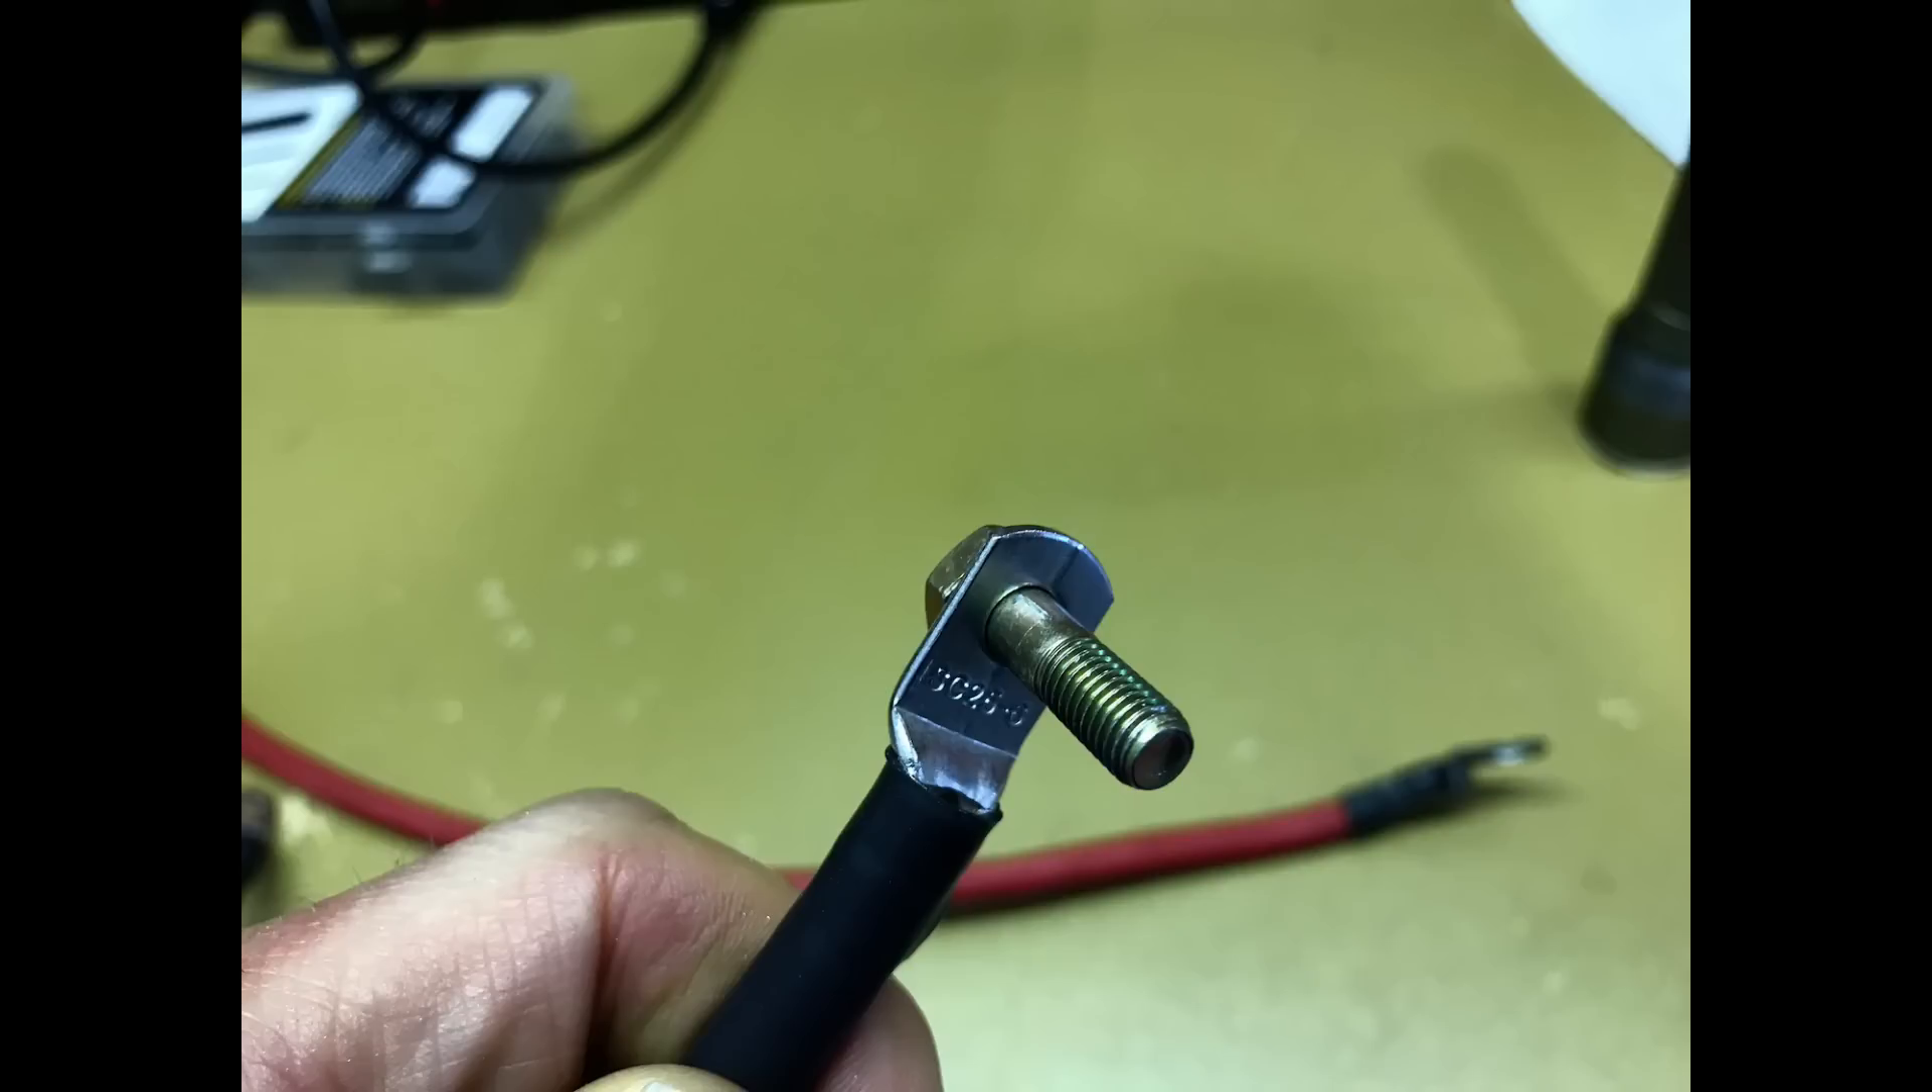And now with the new terminal on the end, you can see it is sized properly for the bolt and this looks and works much better than this.